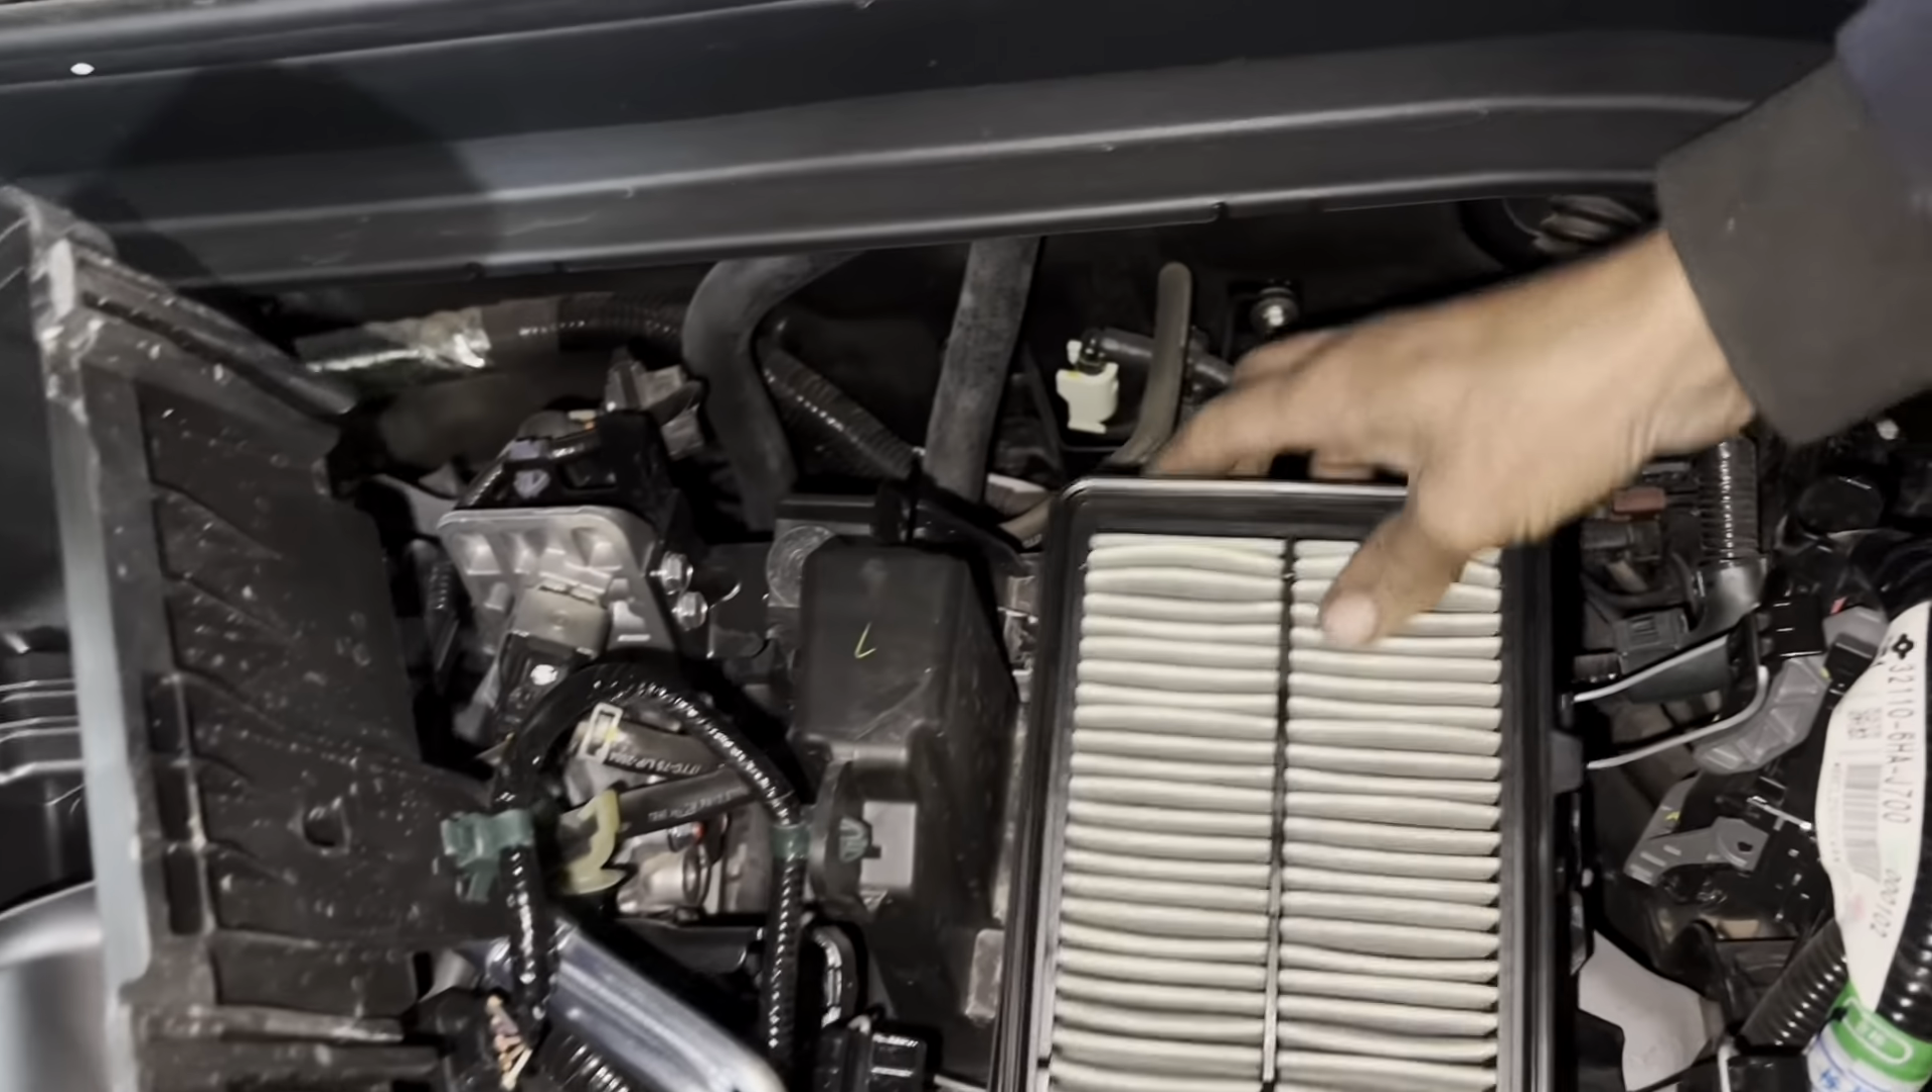یہ تو ایر فیلٹر باکس کلین ہو چکا ہے ایر فیلٹر بھی ہم نے لگا دیا ہے۔